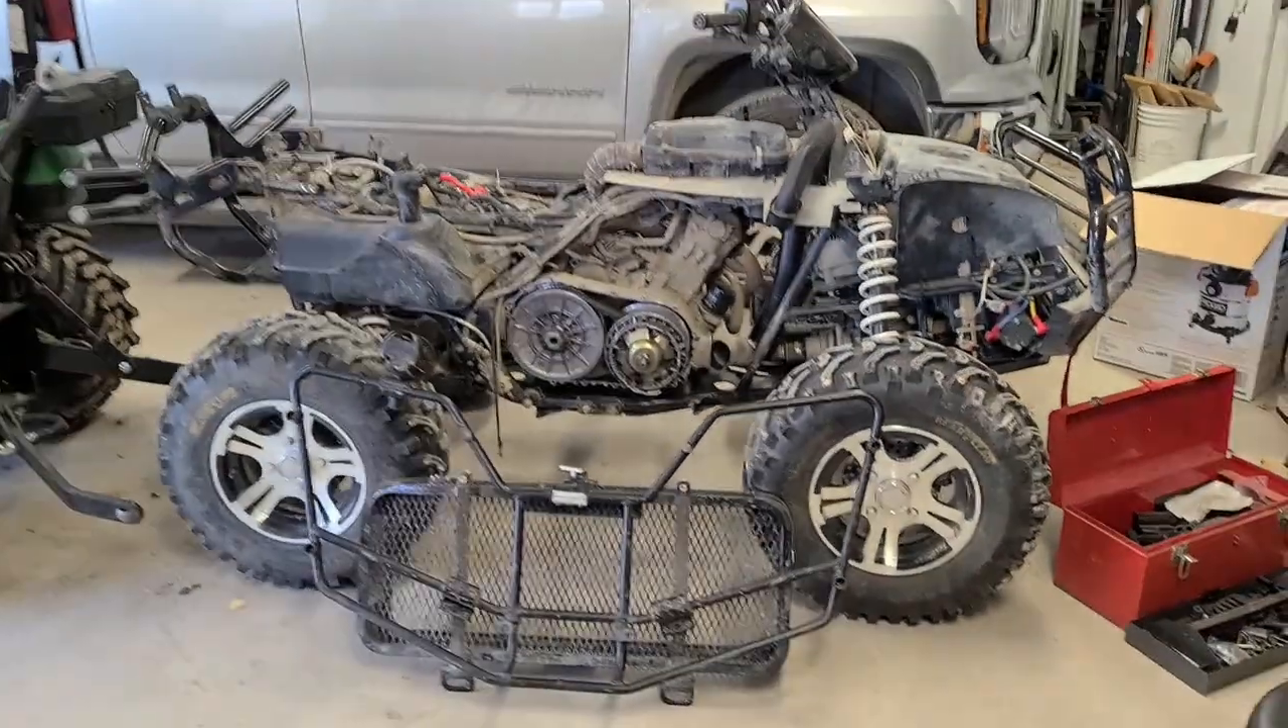And yes the Arctic Cat is still in pieces.